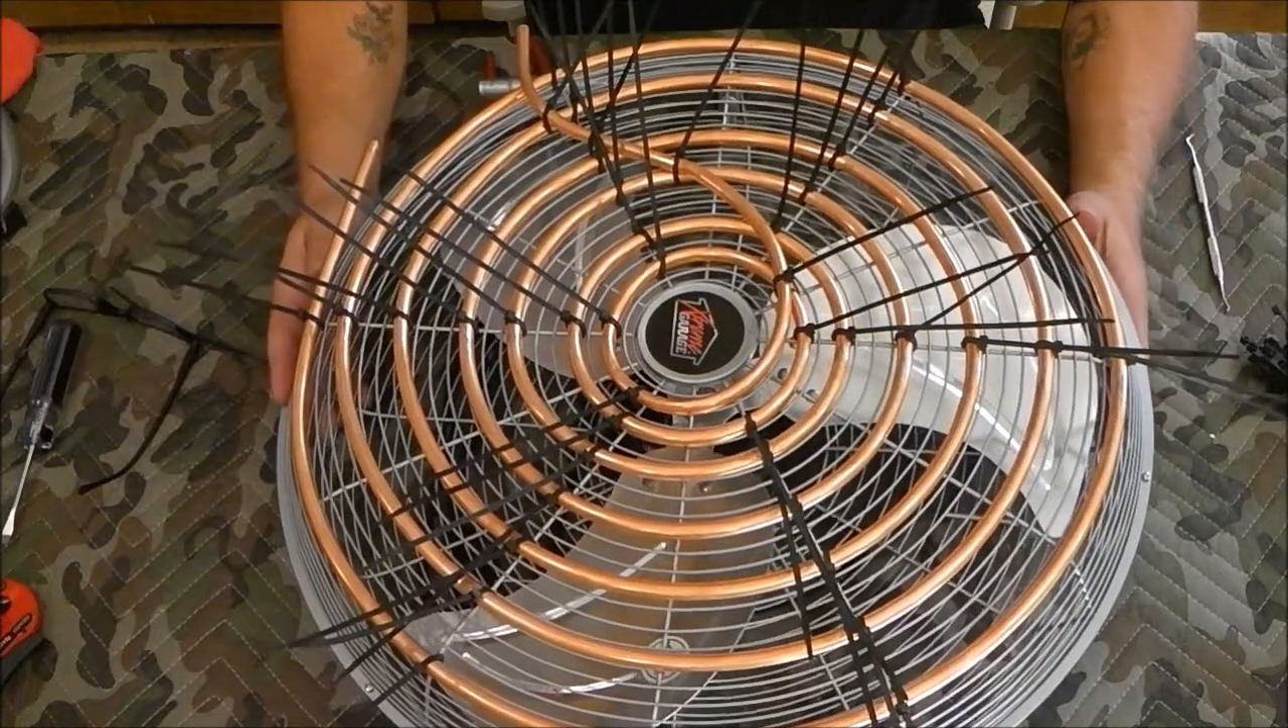We've got the coil all zip tied on now.